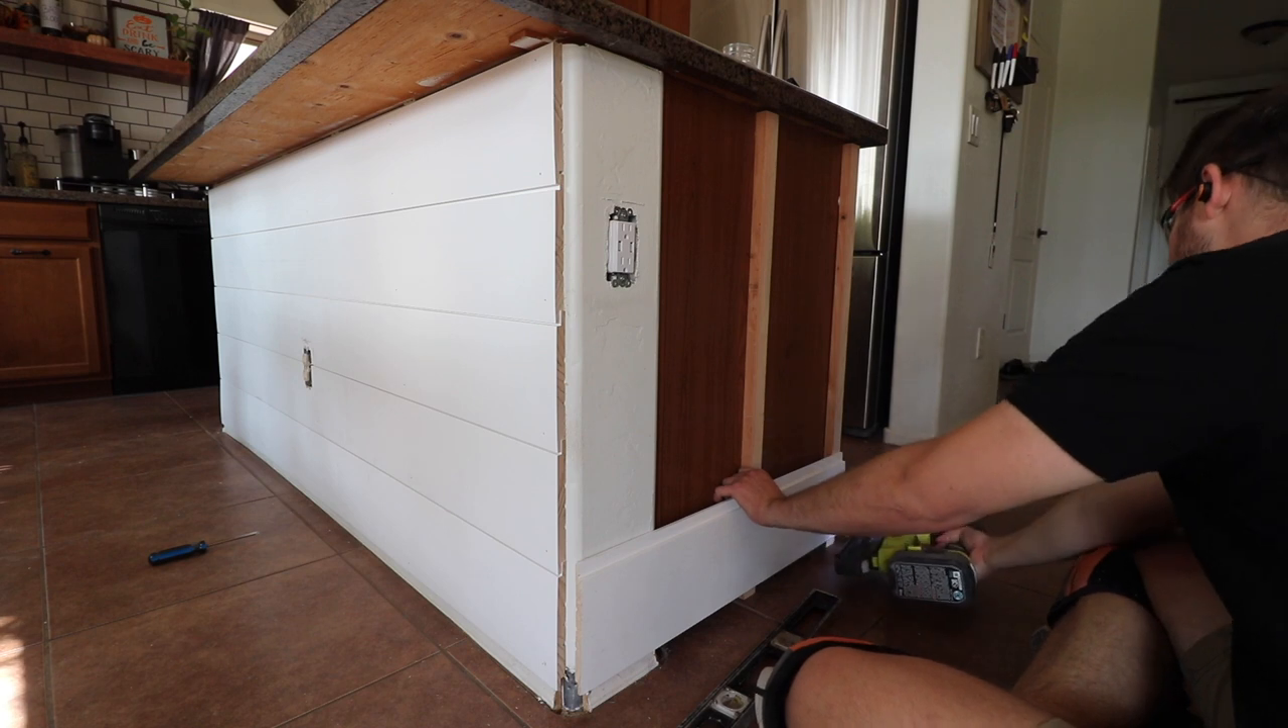Once the support studs were installed it's time to do the shiplap on this side.